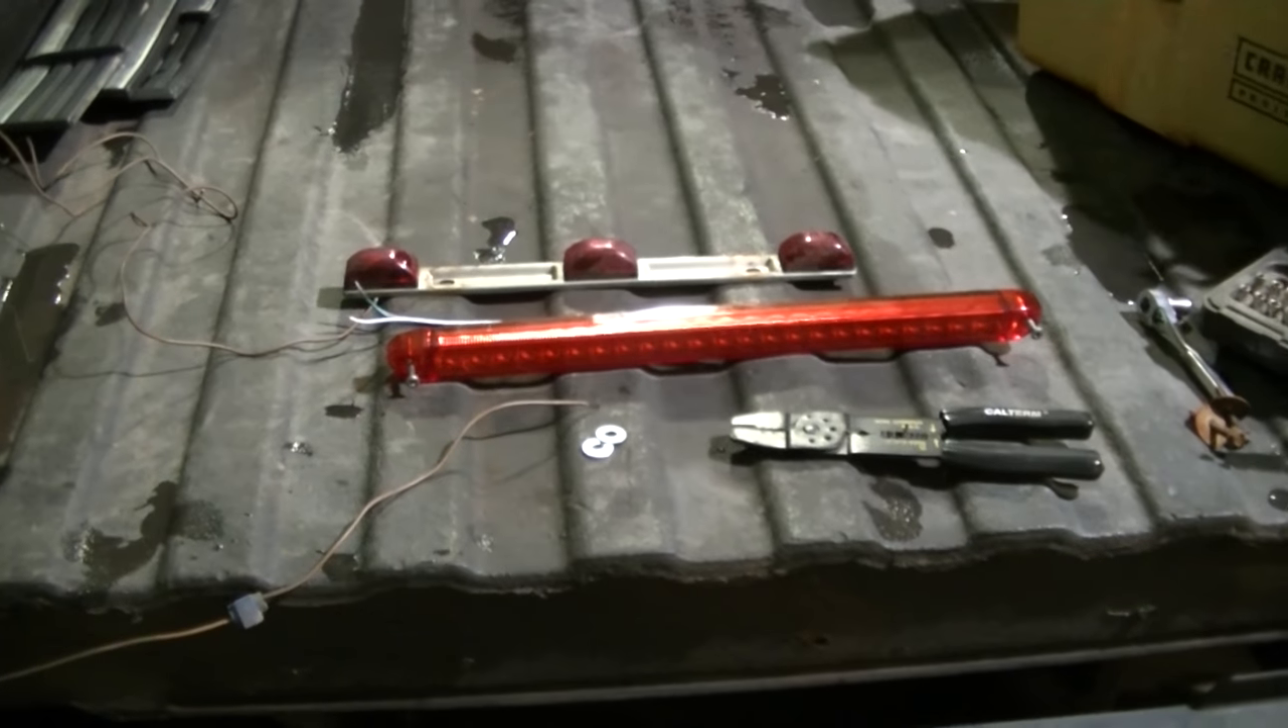Okay so you can see I've got the old light out and the guy before me tapped into the taillights to get parking light power.